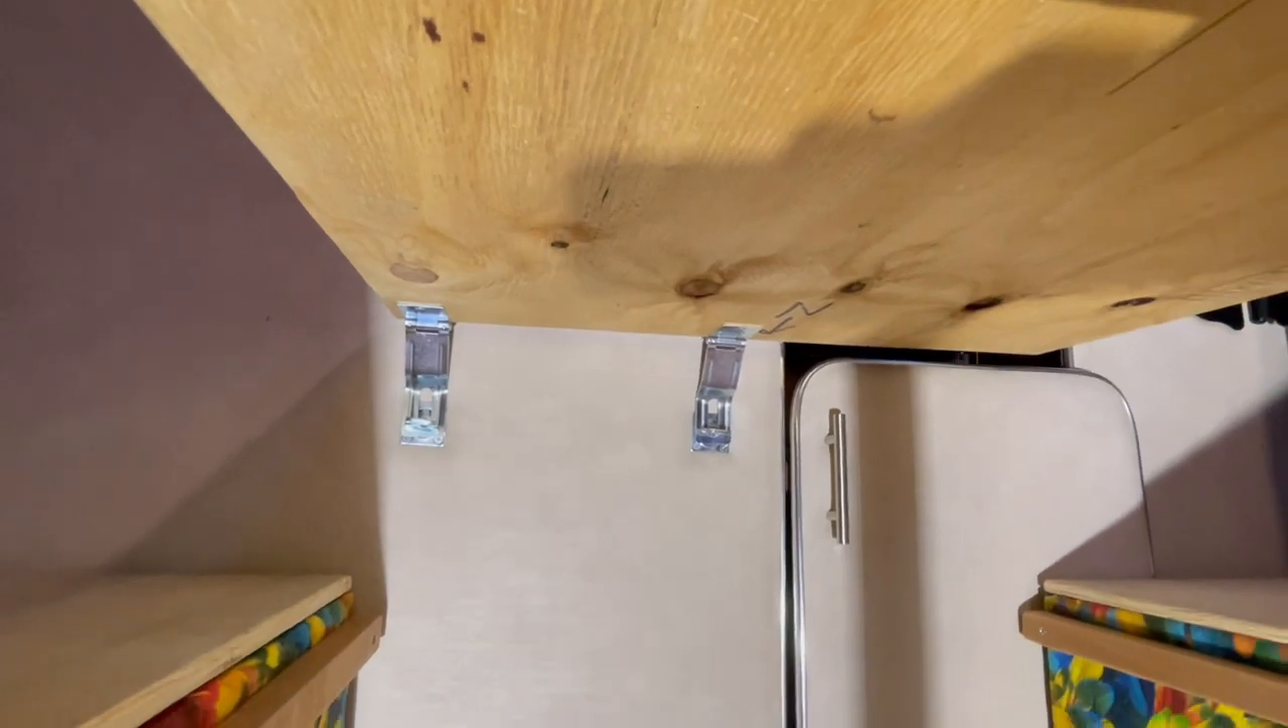I did install a couple of latches swivel latches down here.